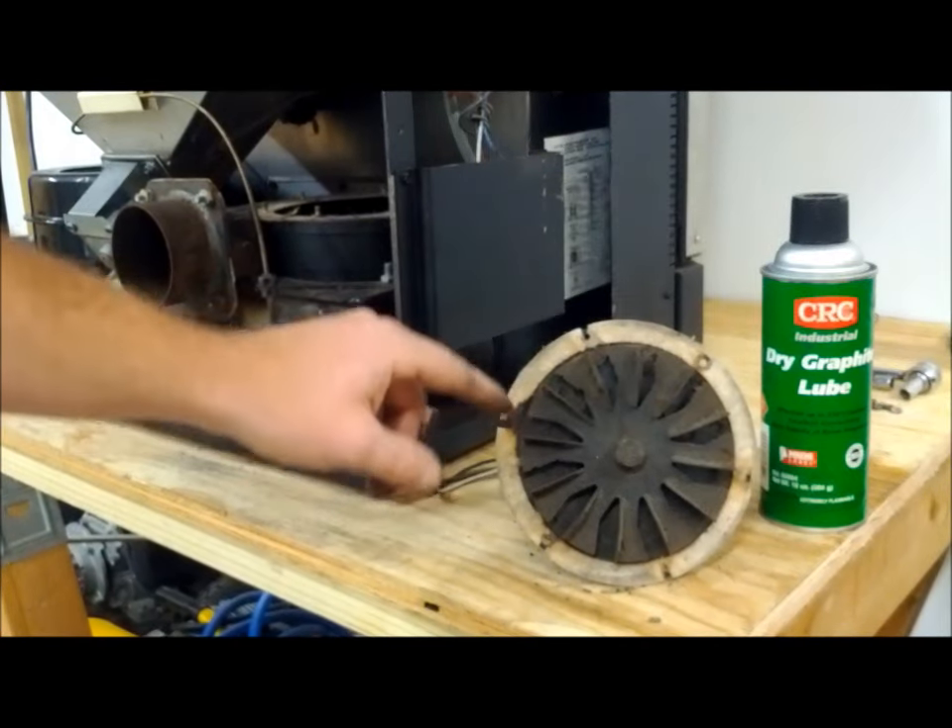All right, so we've got our exhaust fan out and on the bench.